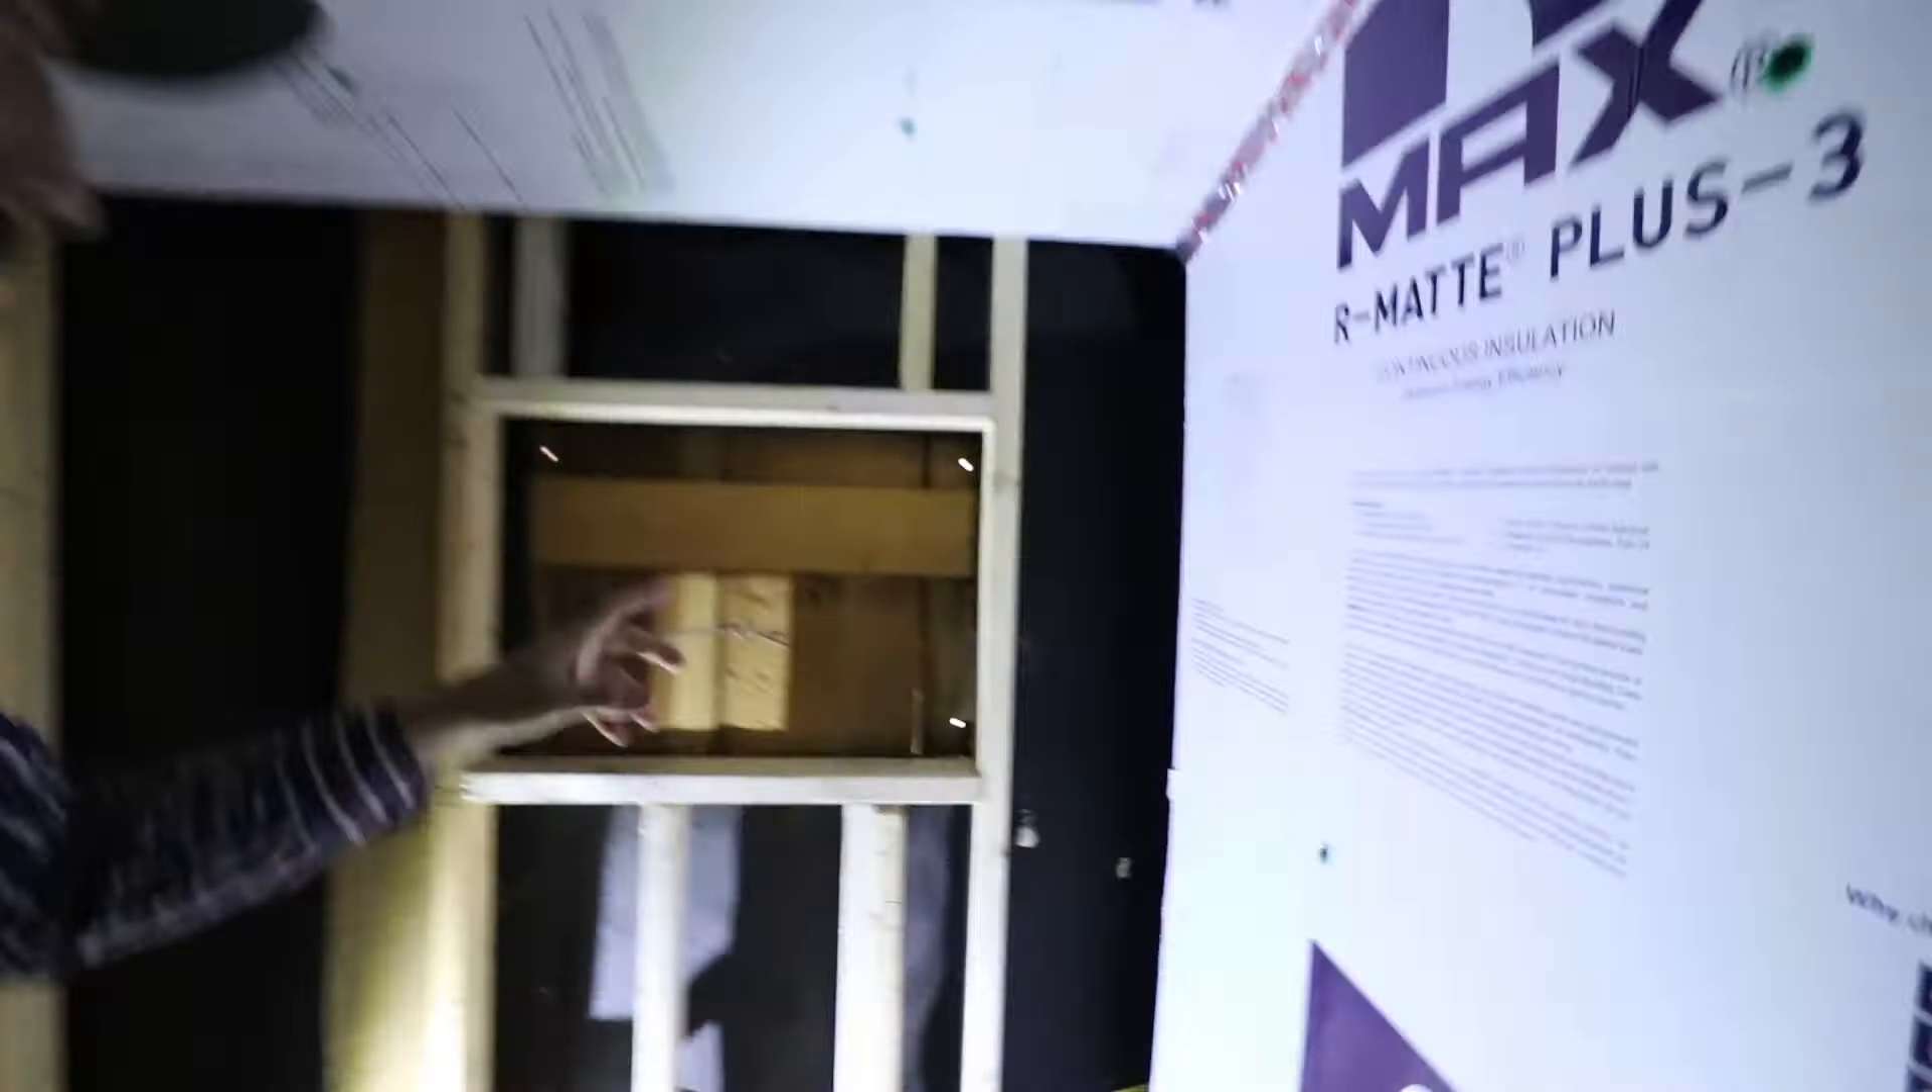I framed out the area where we're going to put in the actual cooler.